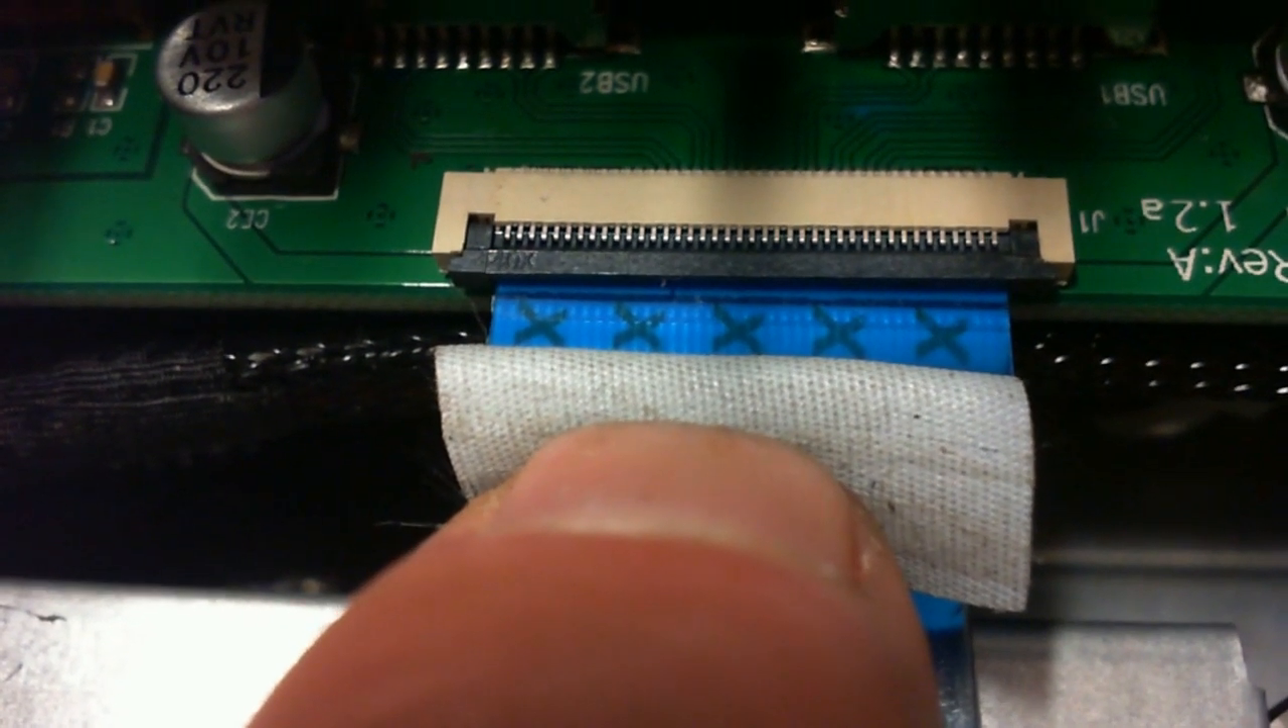This is what that ribbon cable should look like when it's properly installed. You'll see the top side of that clip. And then the little black line with the X's. See that little black line? That is equal all the way across the port. And that means it is all the way in.